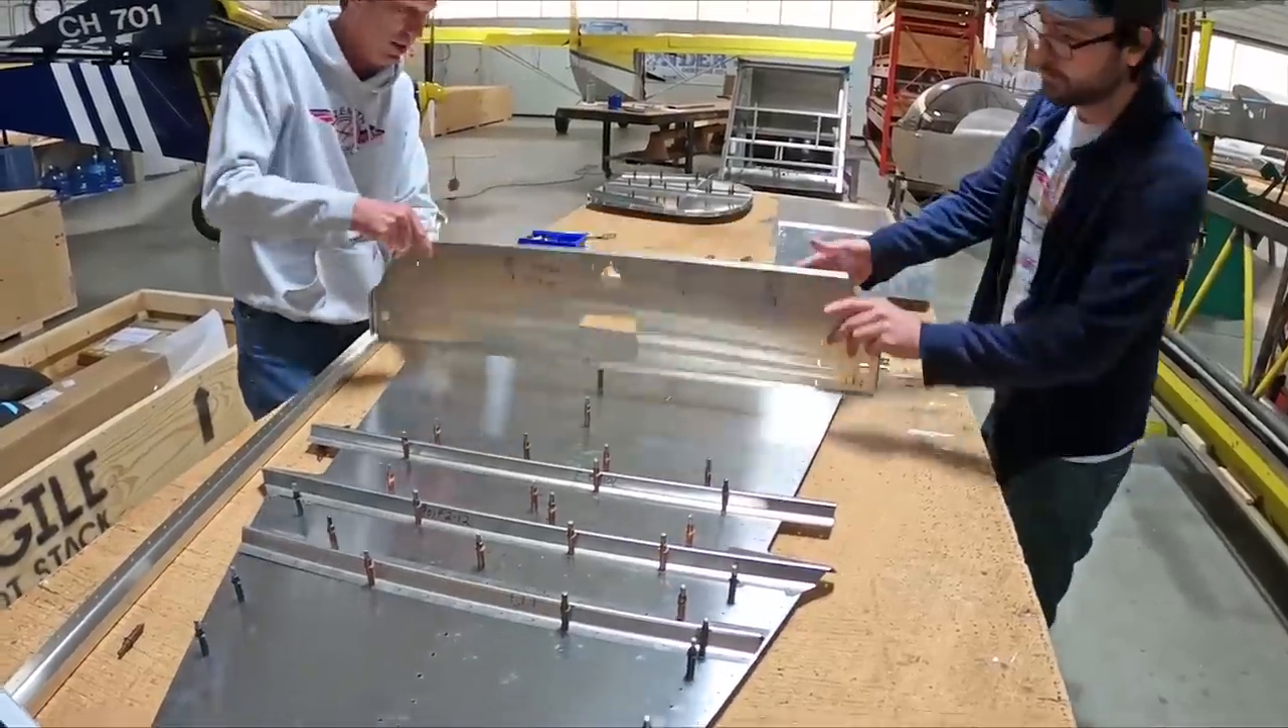Okay so so we've got the stiffeners on now we're going to look at the seat front channel sitting here but before we put it in quite yet we're going to add a couple angles to it as stiffeners.